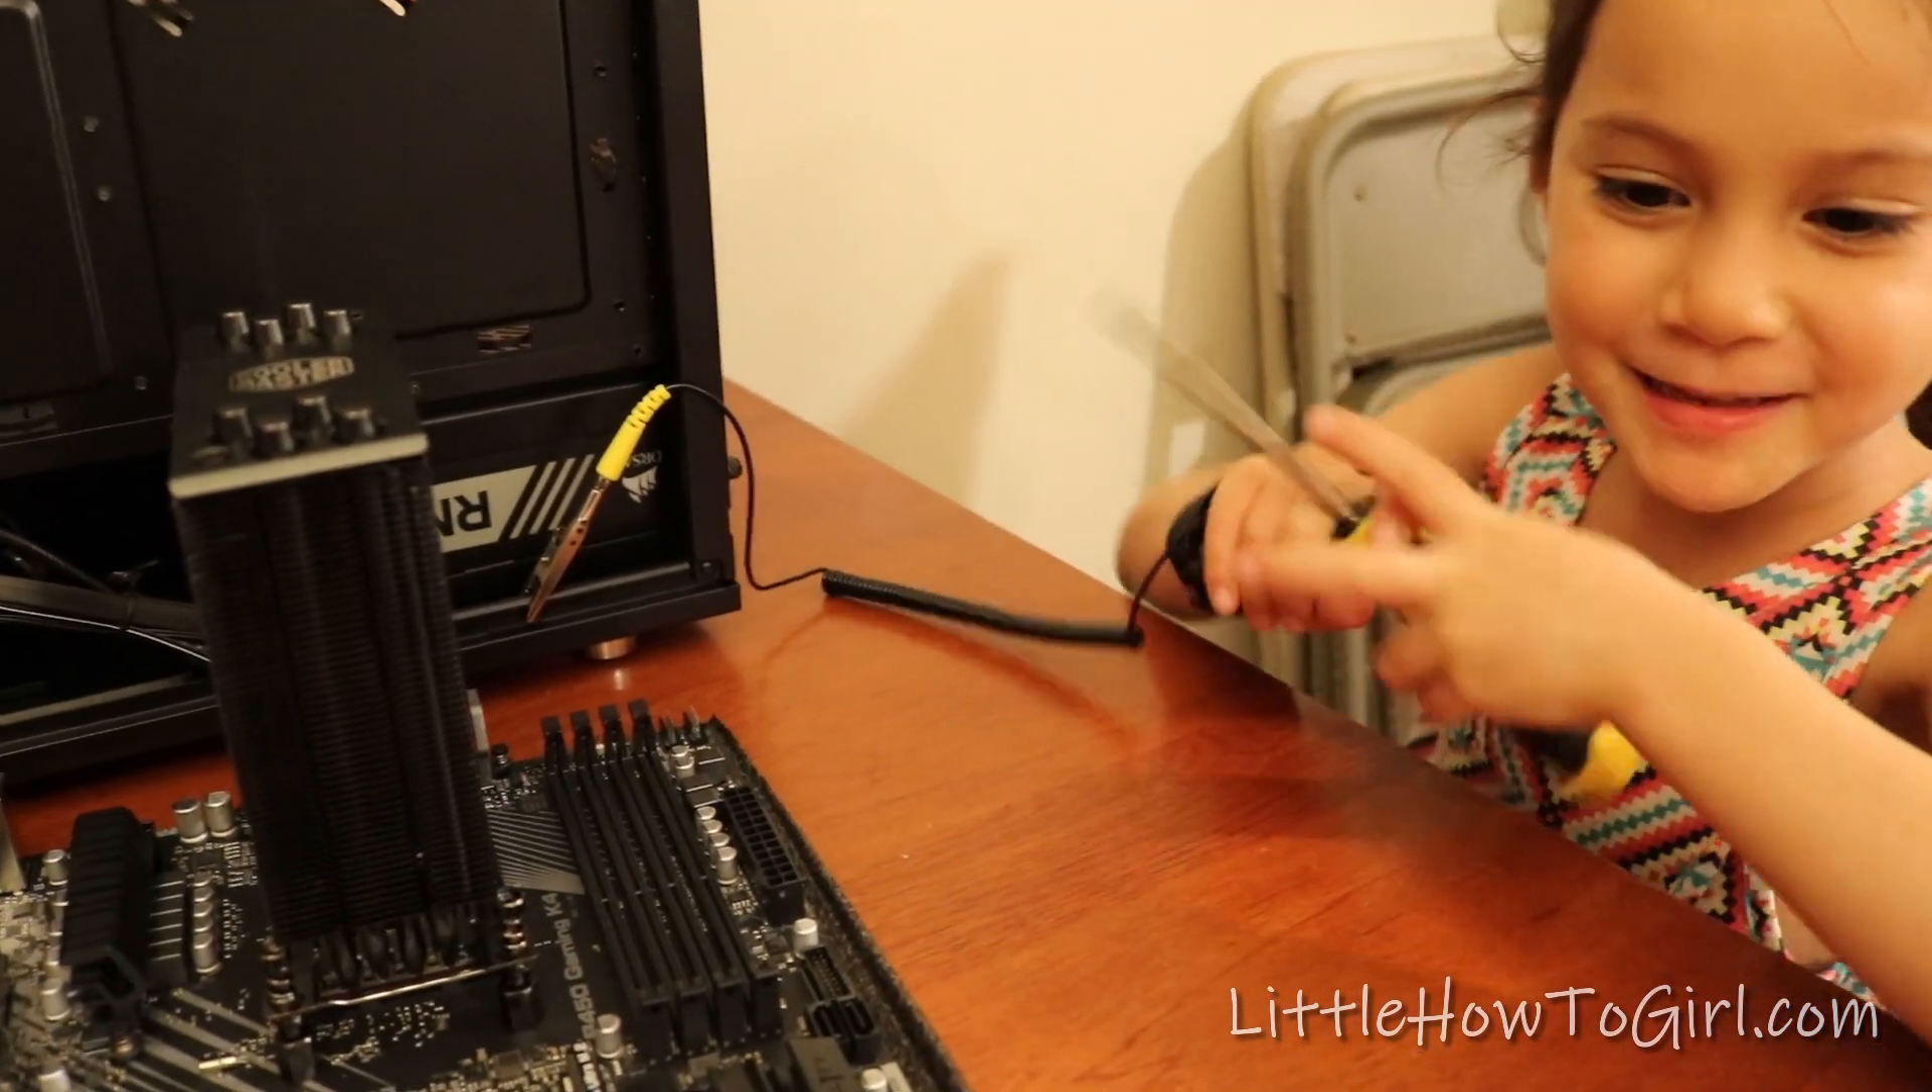Now I just put the cooler on without the fan.